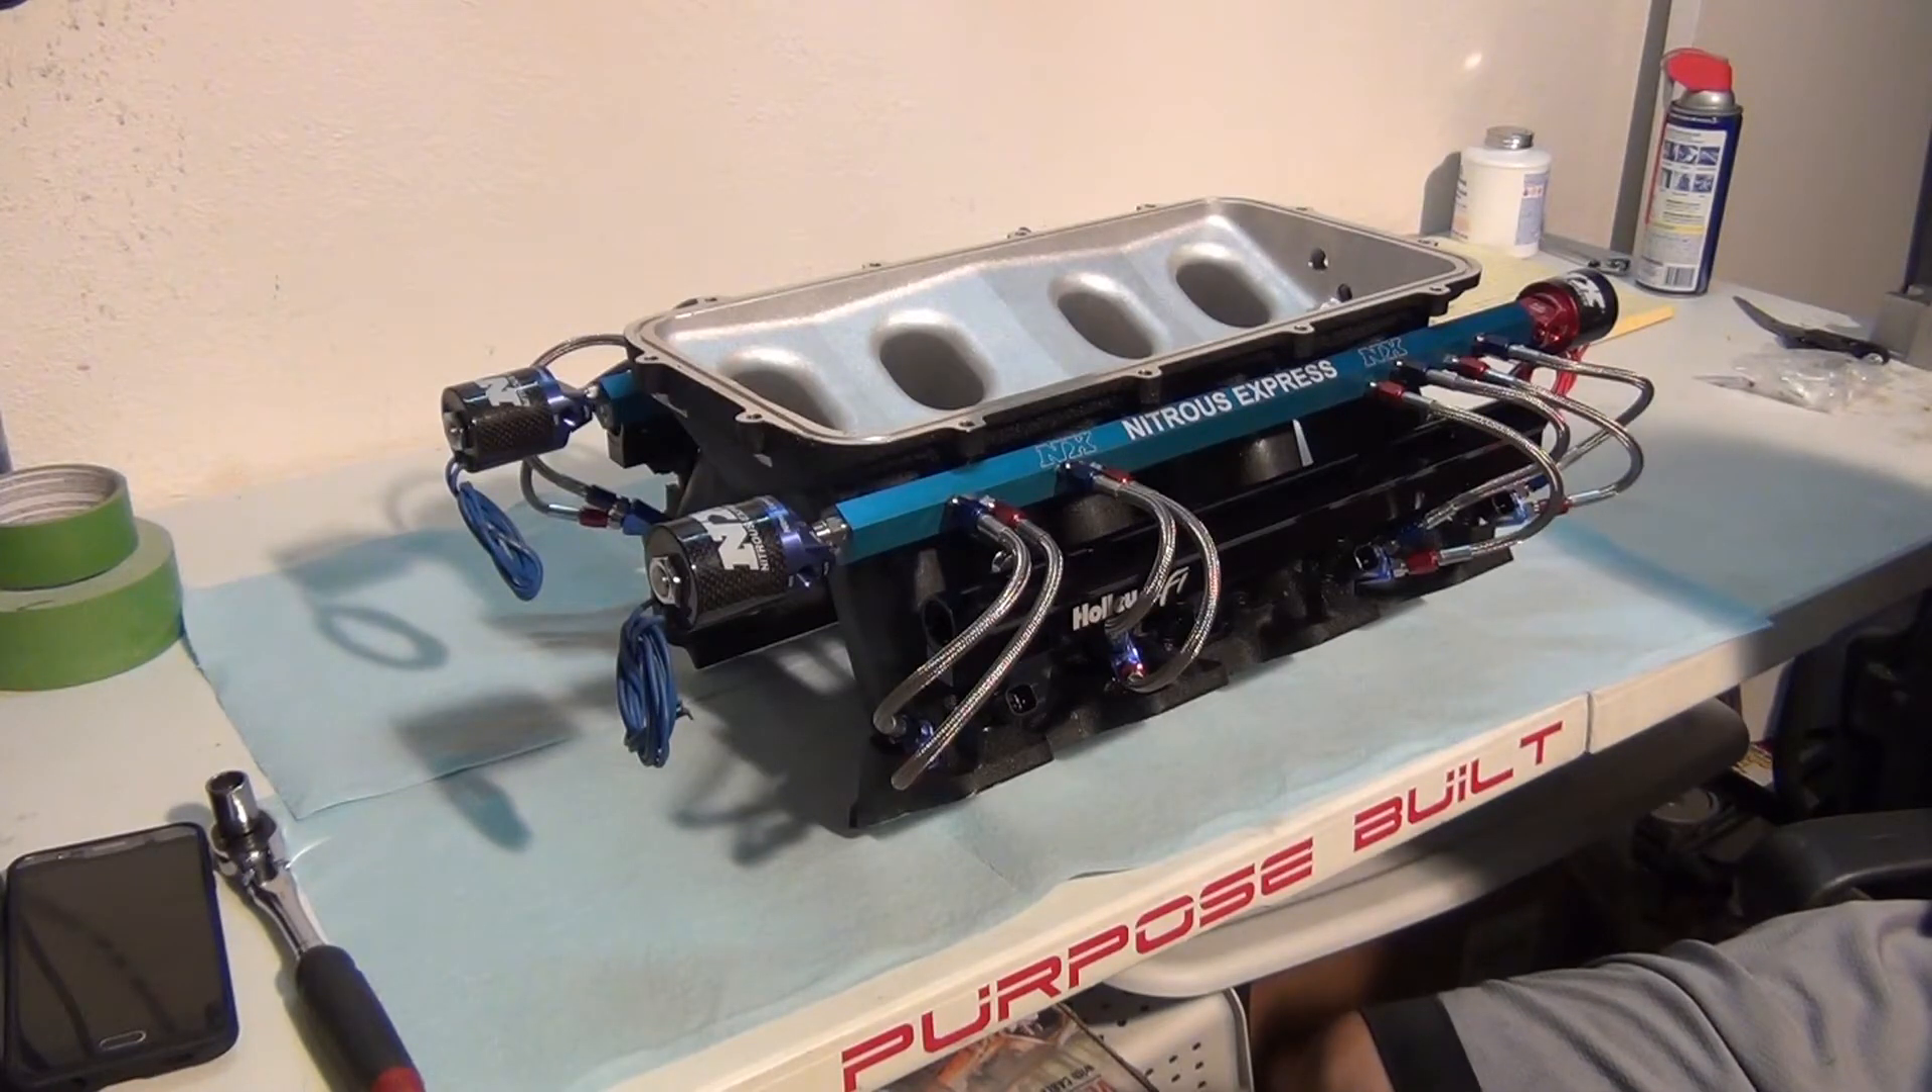We have the nitrous express uh direct port kit installed it's the 8009 -10 kit it's a direct port with the soft lines.